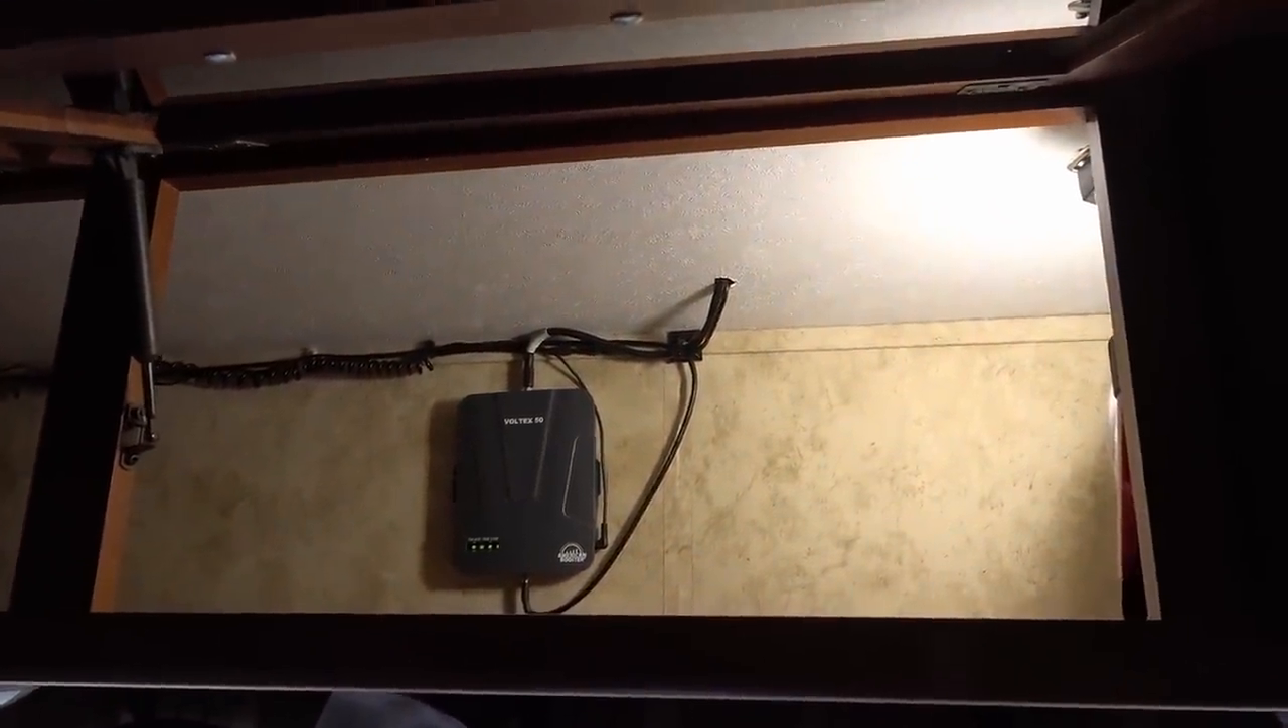And I've cleaned up all the wiring. Tidied it all up and mounted the Voltex 50 amp on the wall there.